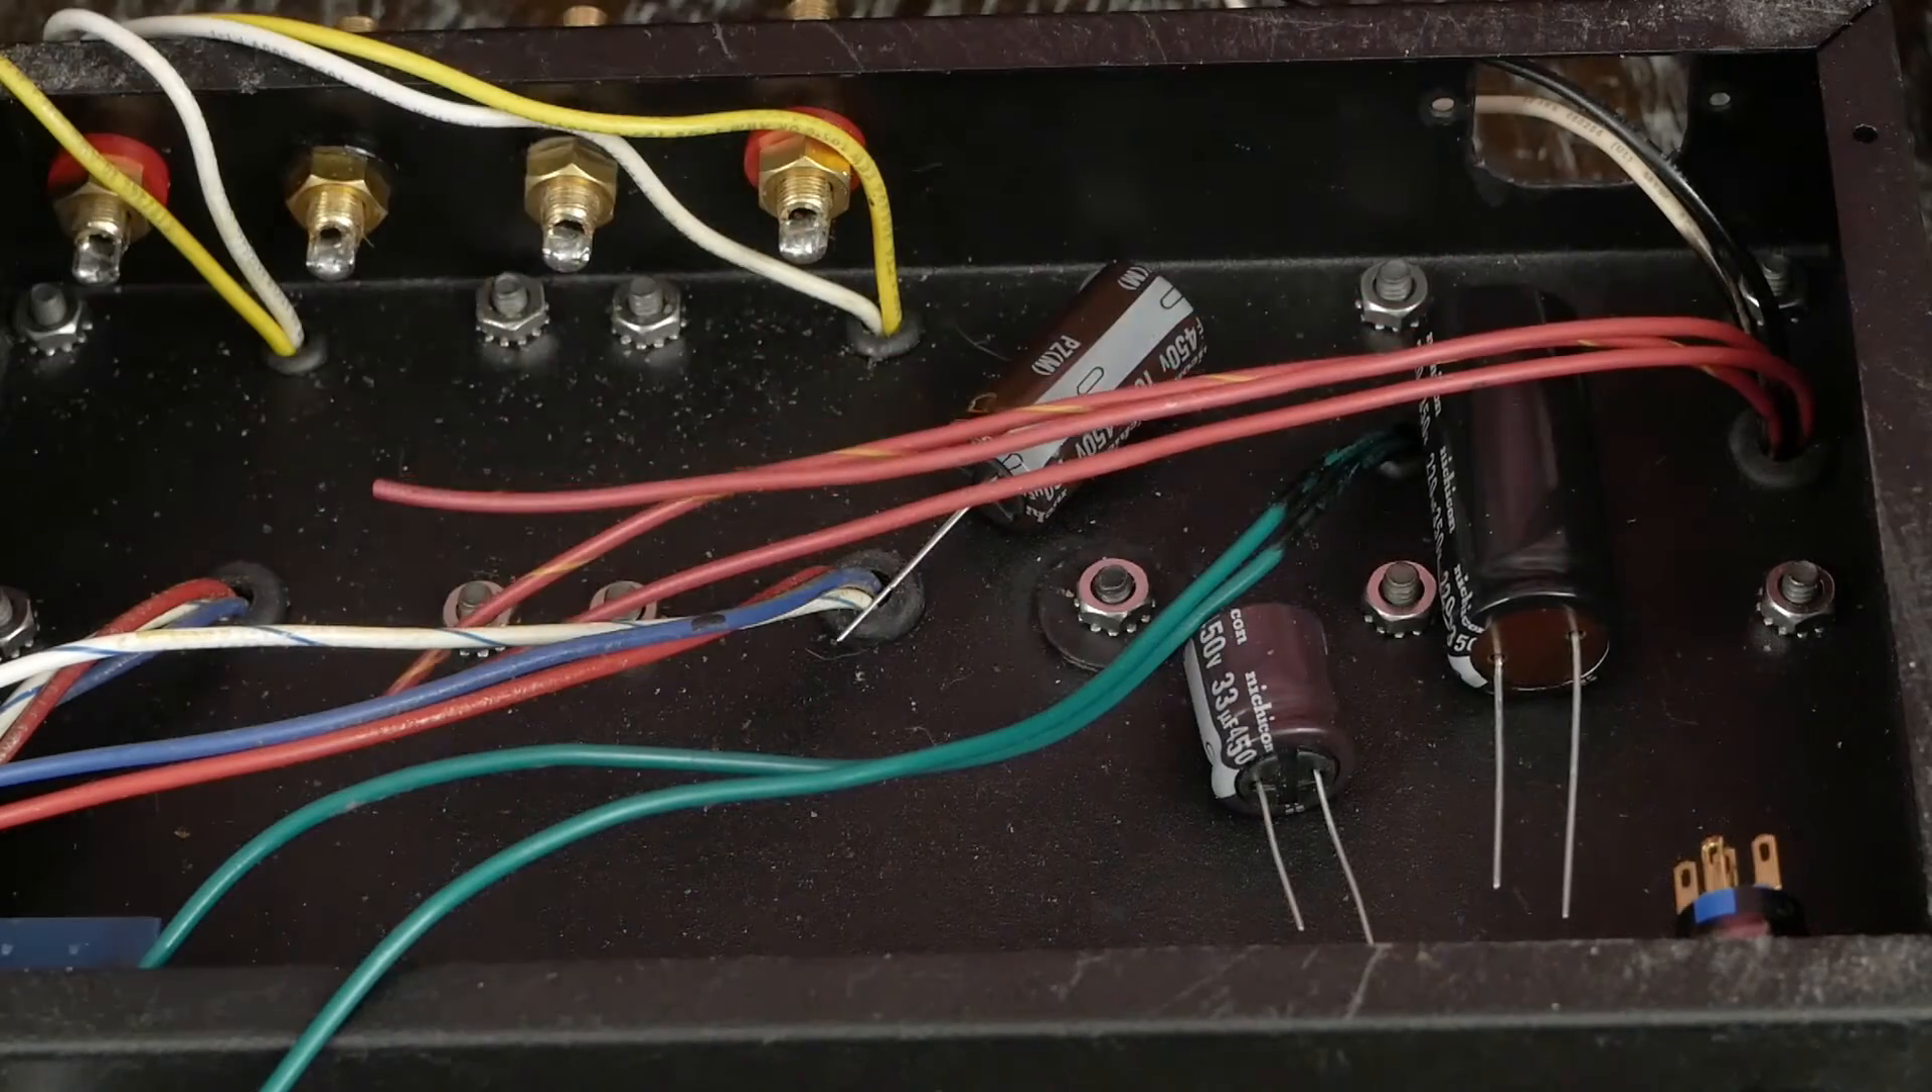So the other piece that we've got to consider is we've got we have these three capacitors that need to go in here somewhere.